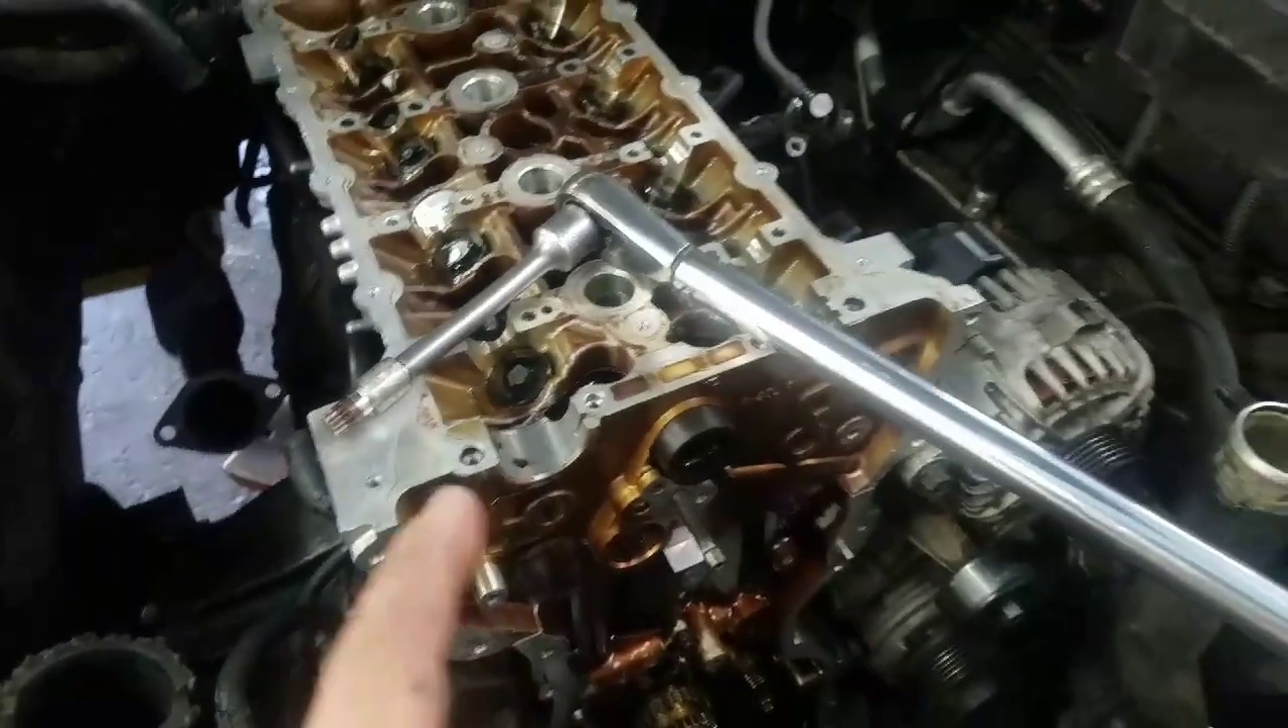Ok ok as you can see I have already put the head in place.